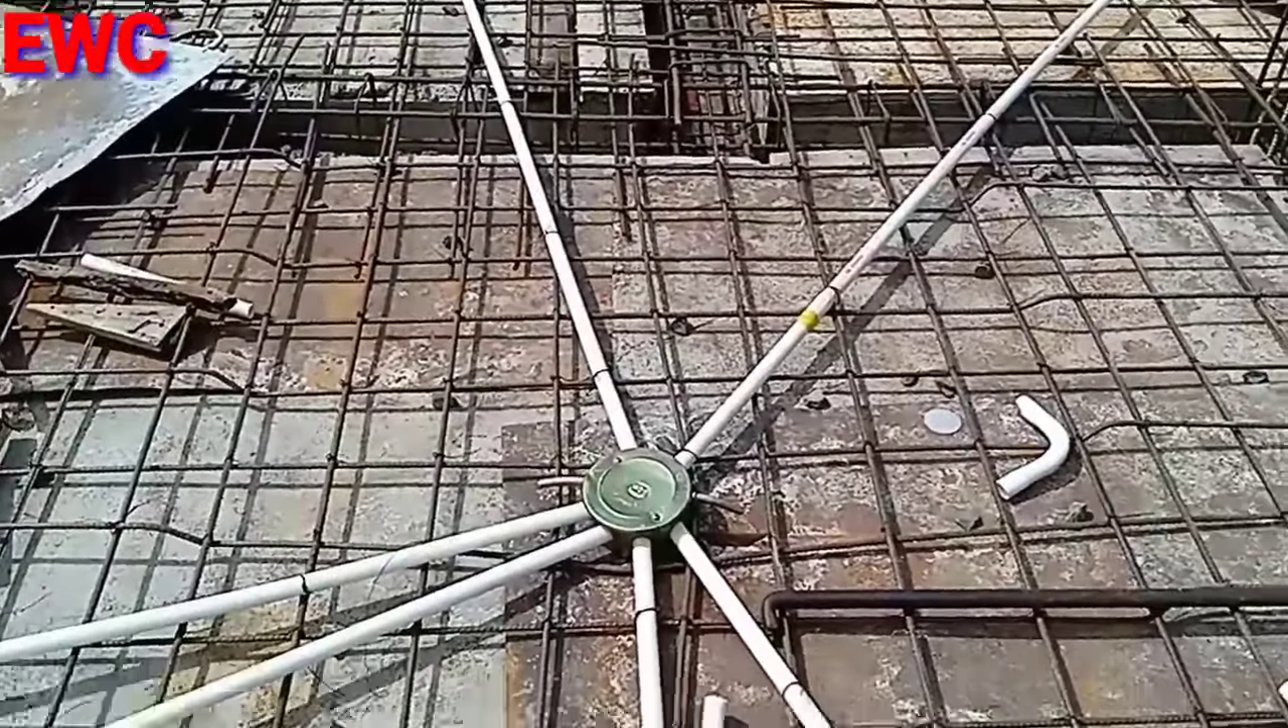तो हमने fan box लगा दिया है plus pipe भी लगा दिया है।